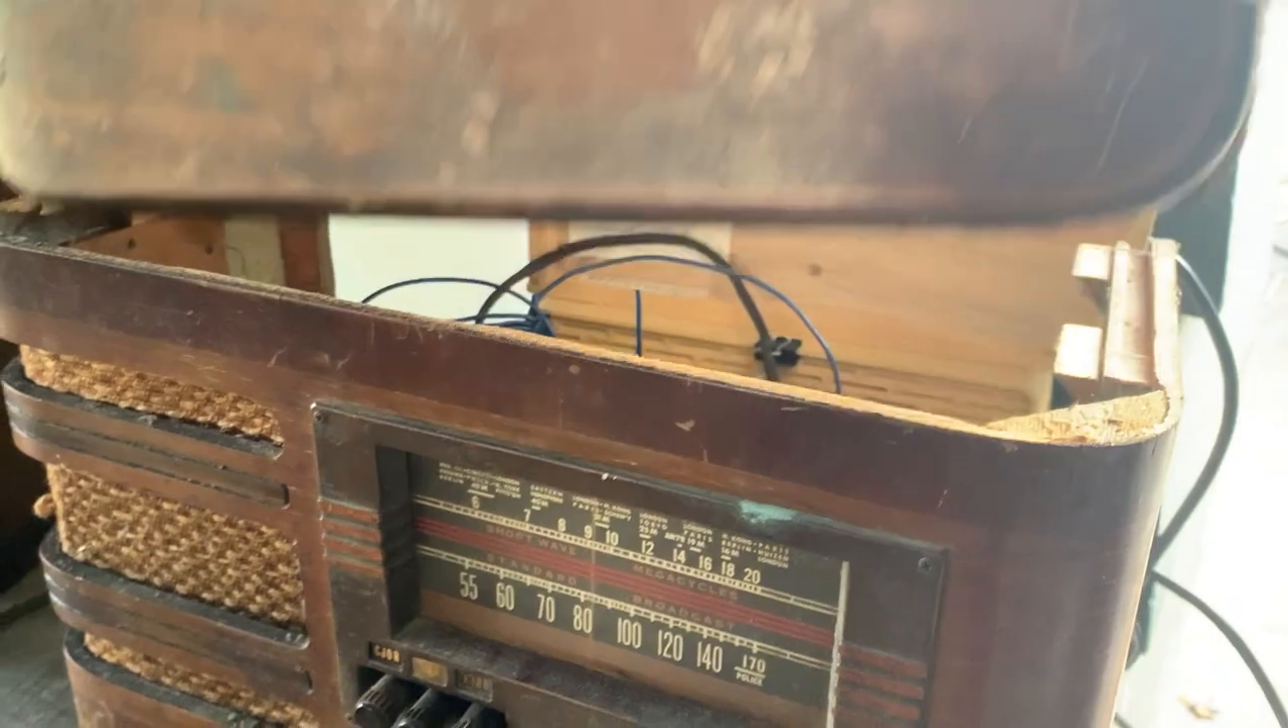The top isn't even held on.